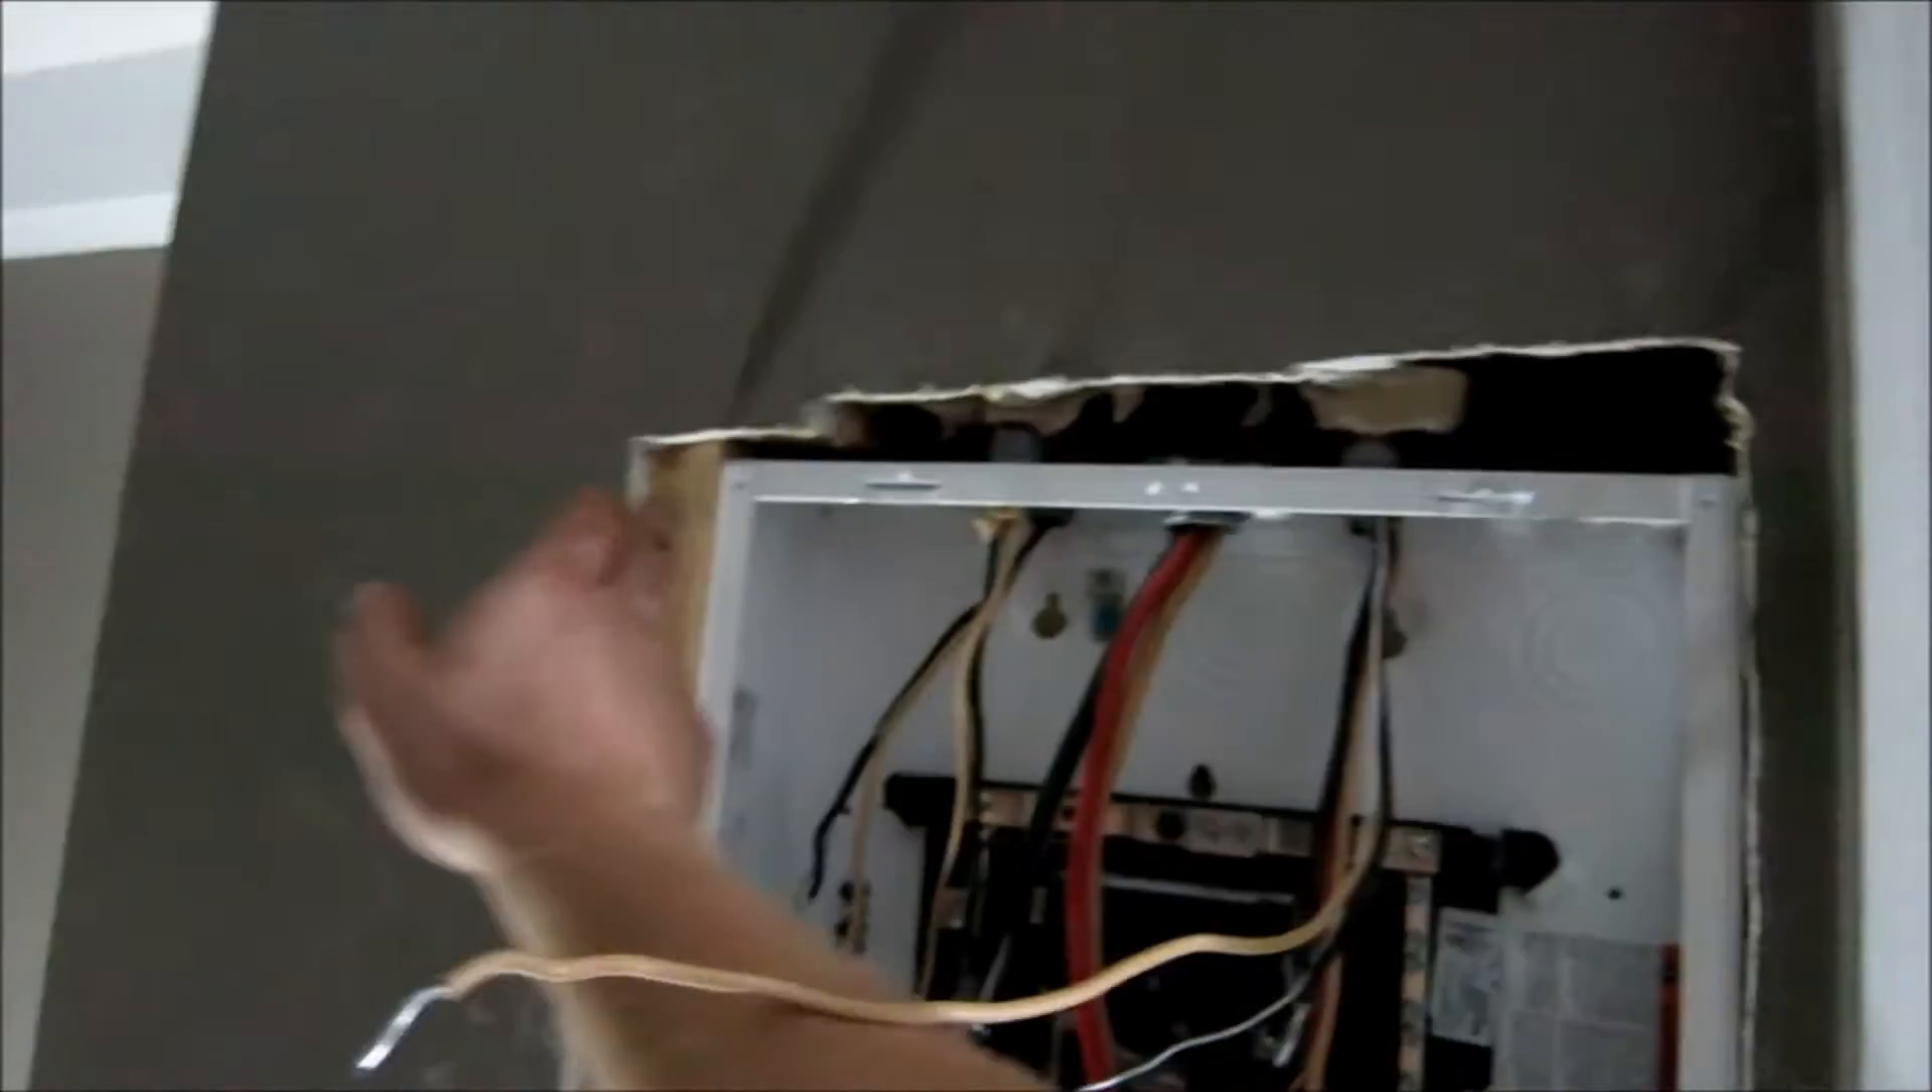All right guys as you see we got to the point now where our panel's in.